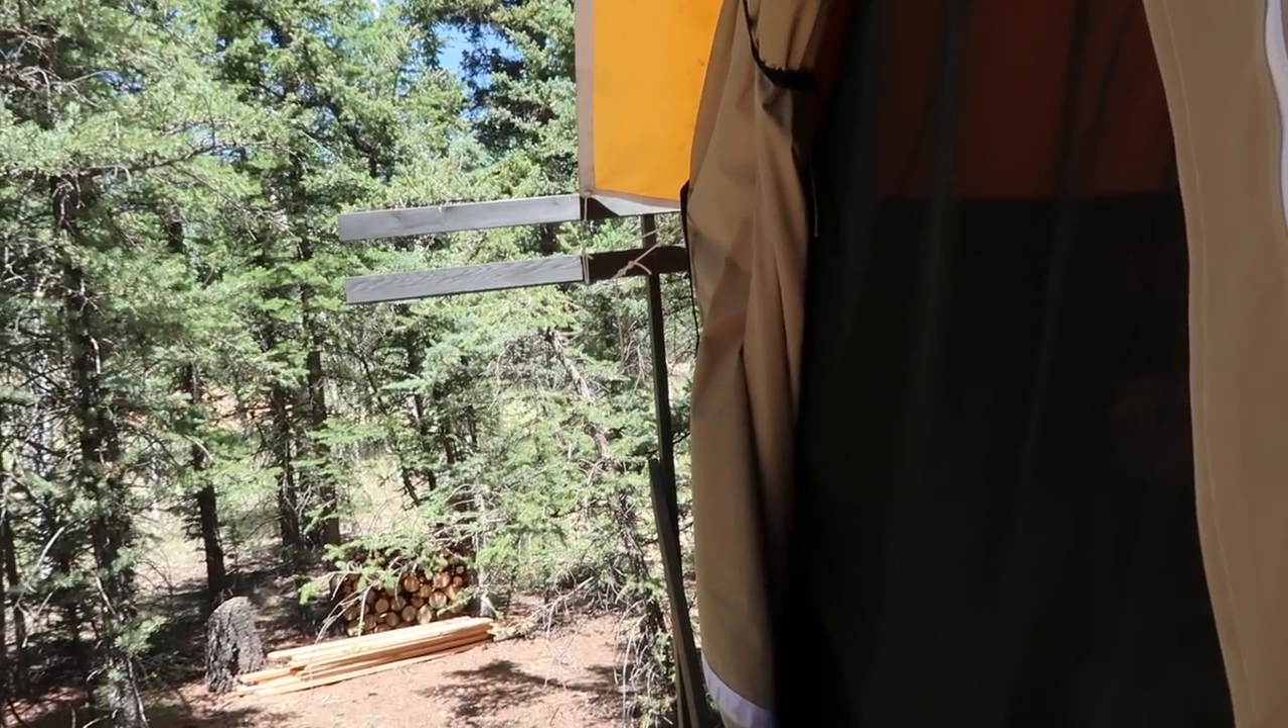You see how that um that bar is sticking out.